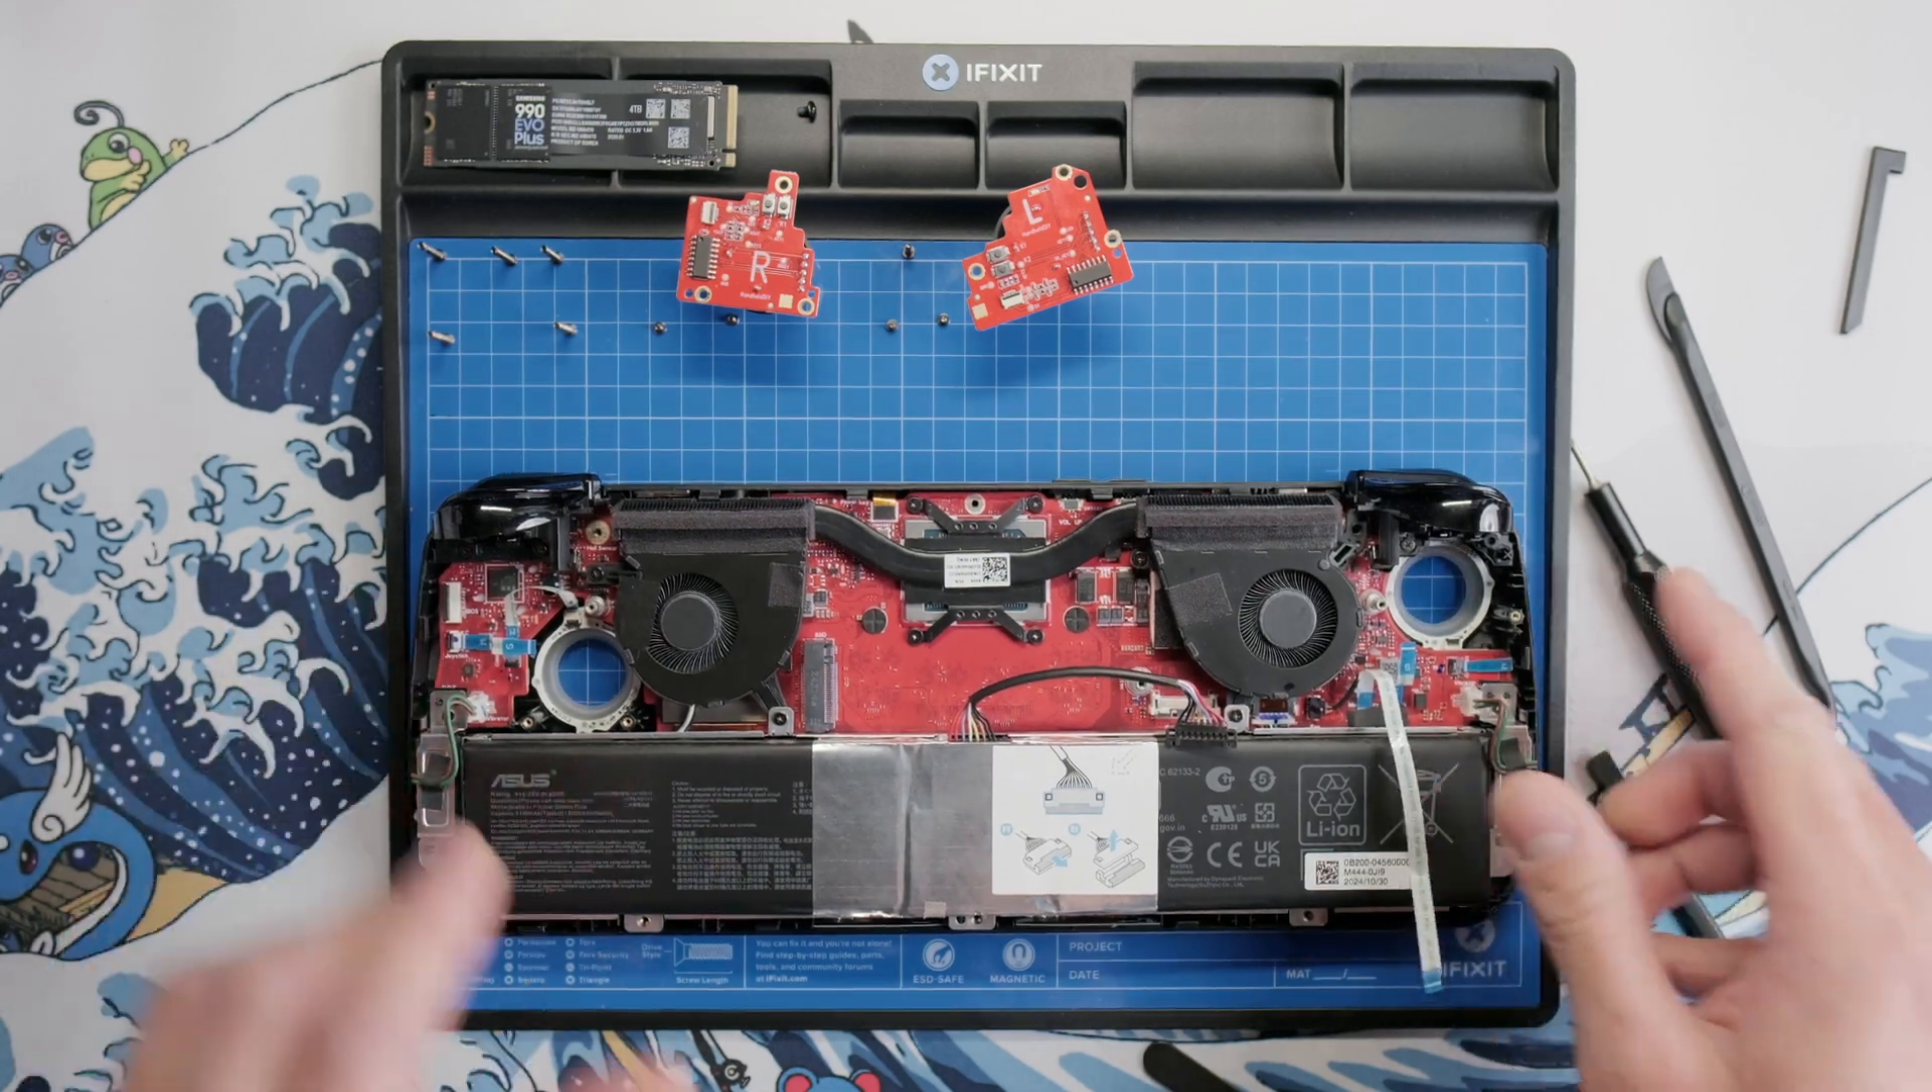Since we've removed both joysticks, we don't need the cardboard stands to prop up the device anymore, and we can put the device right on the table for additional stability.